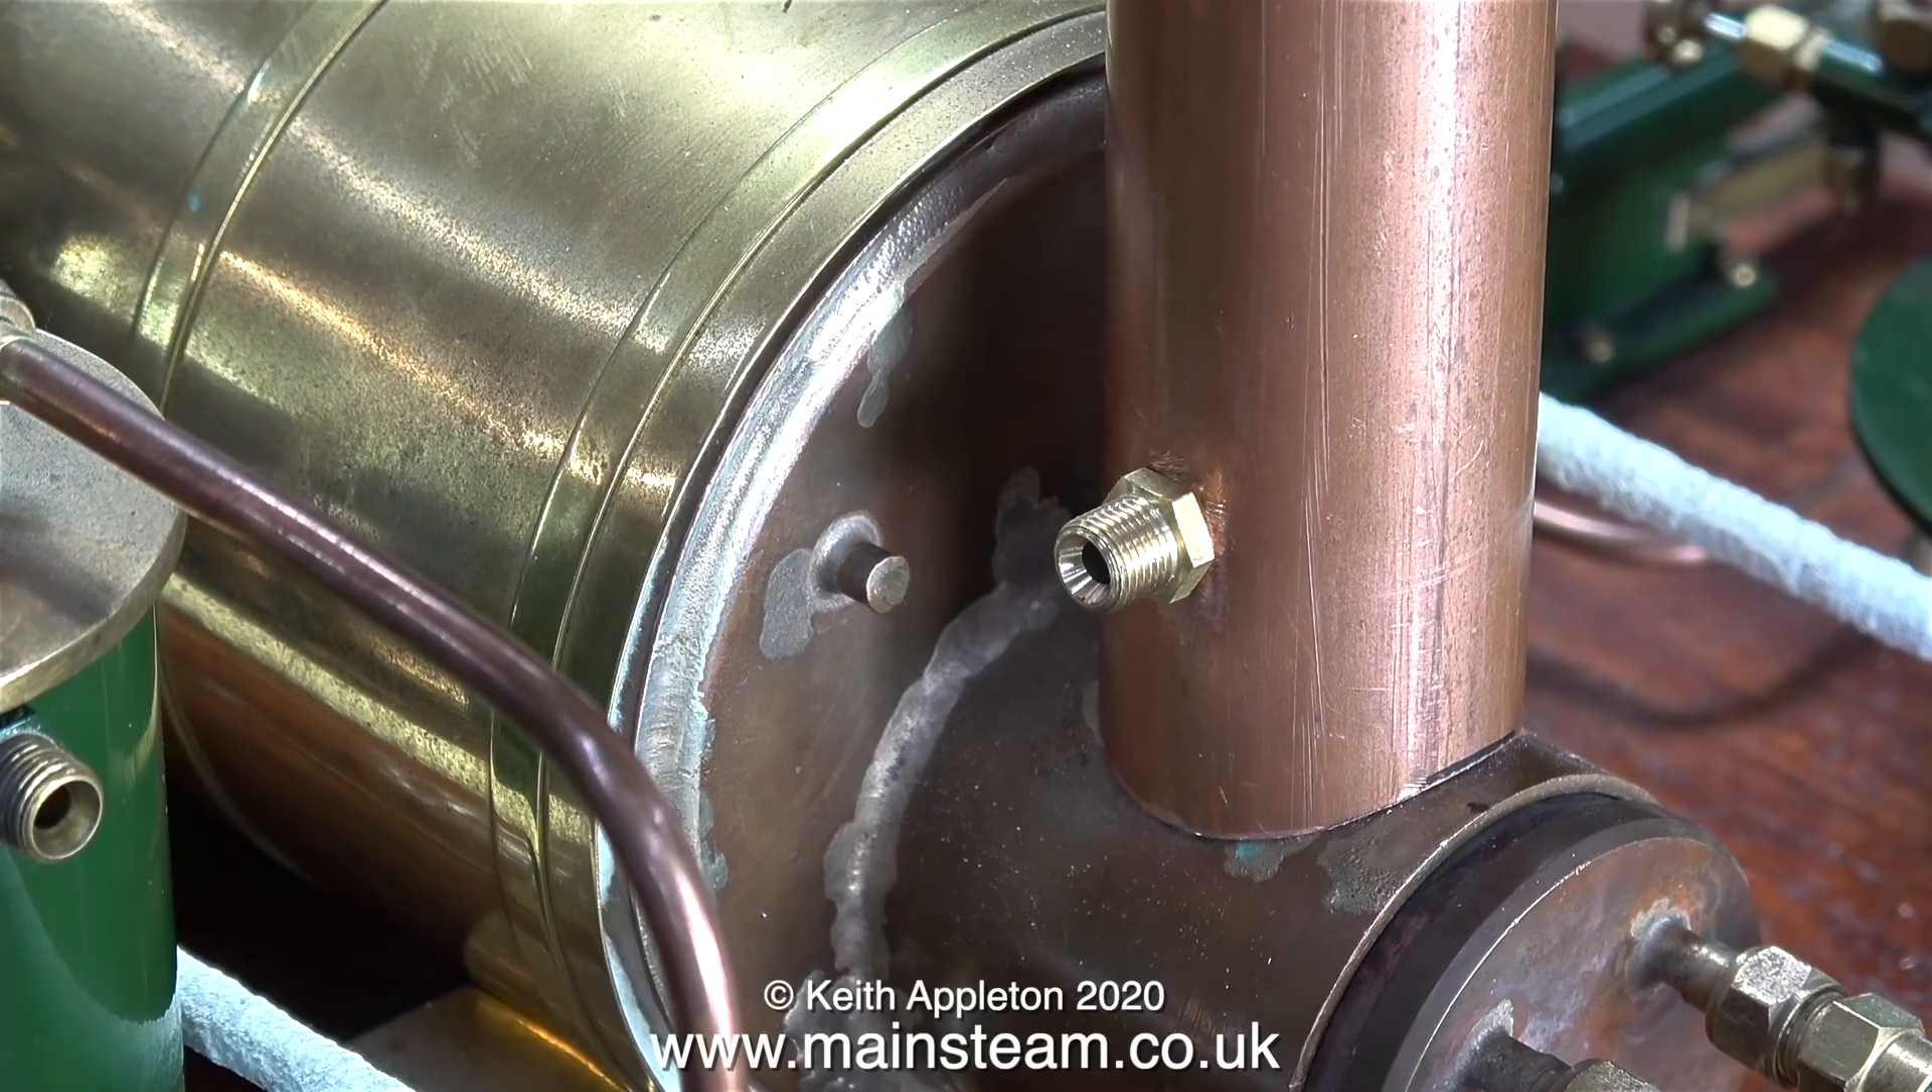Here's the union screwed in place.